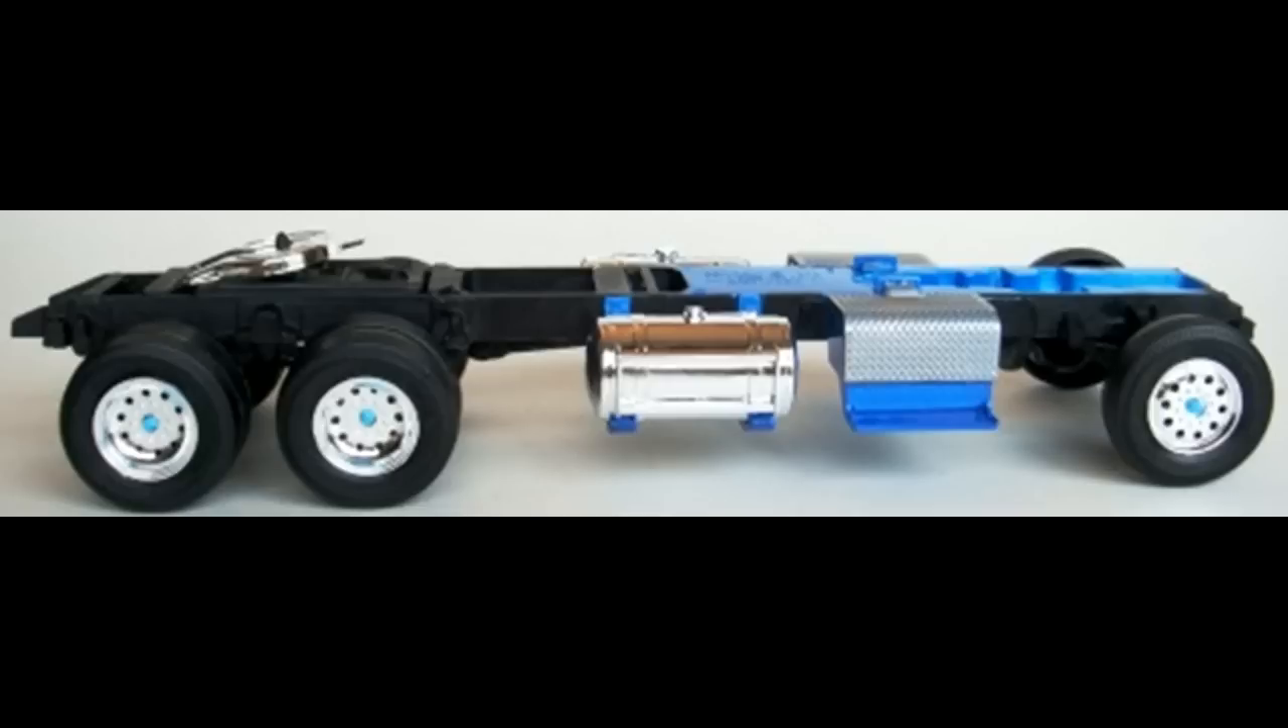And we're already at the point where we have what you'd call a rolling chassis. So the frame and assembly is built up to this point now.